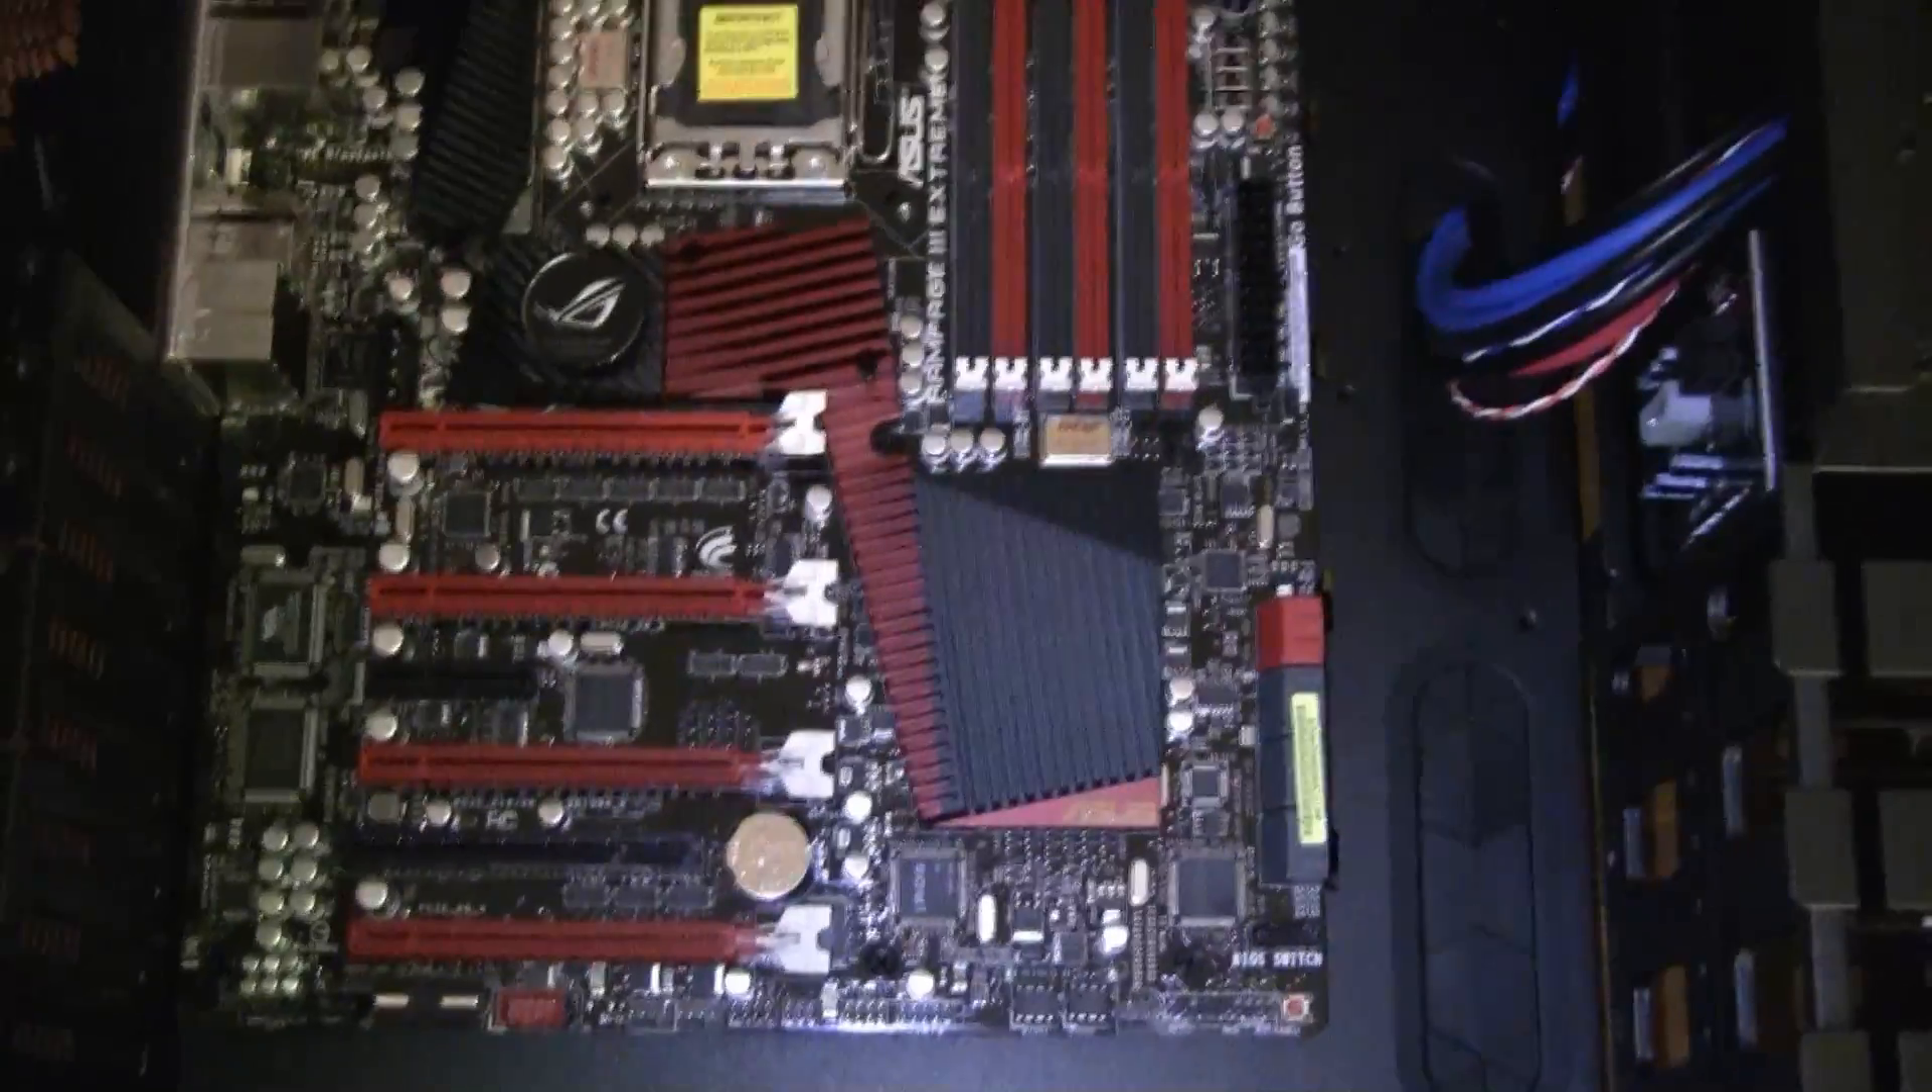Alright, we've got the motherboard installed now.